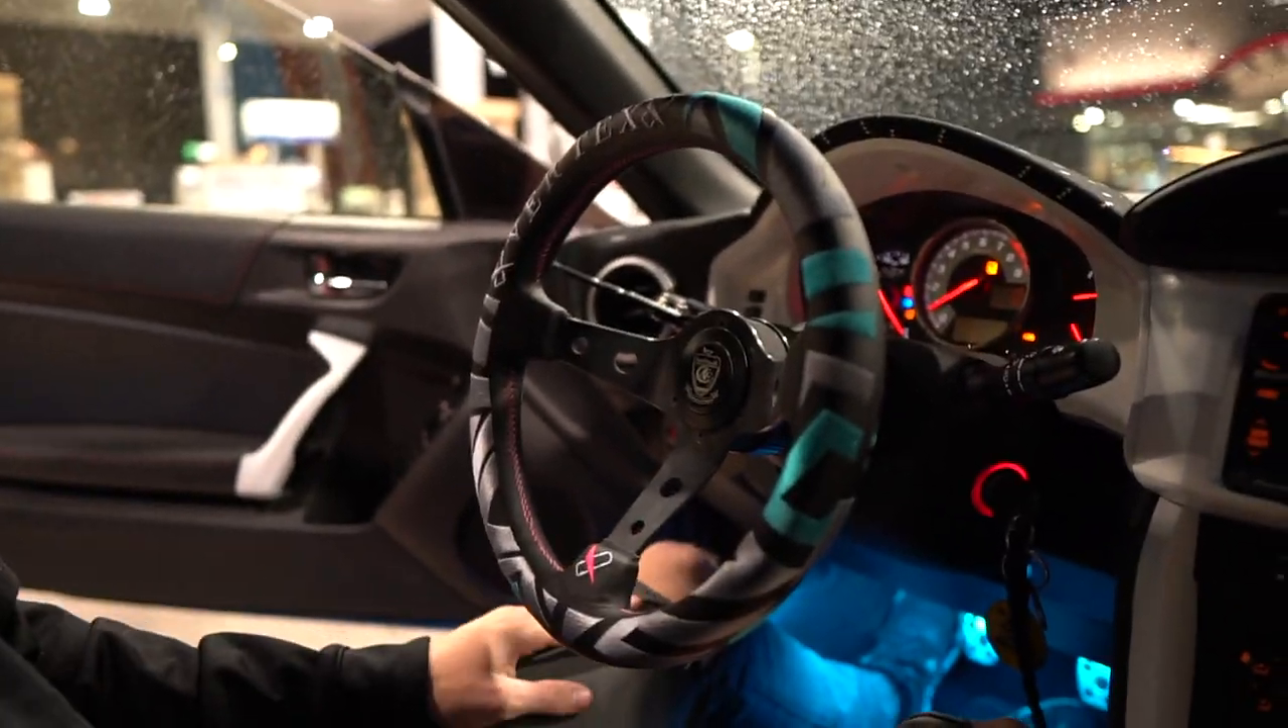Steering wheel's all done.